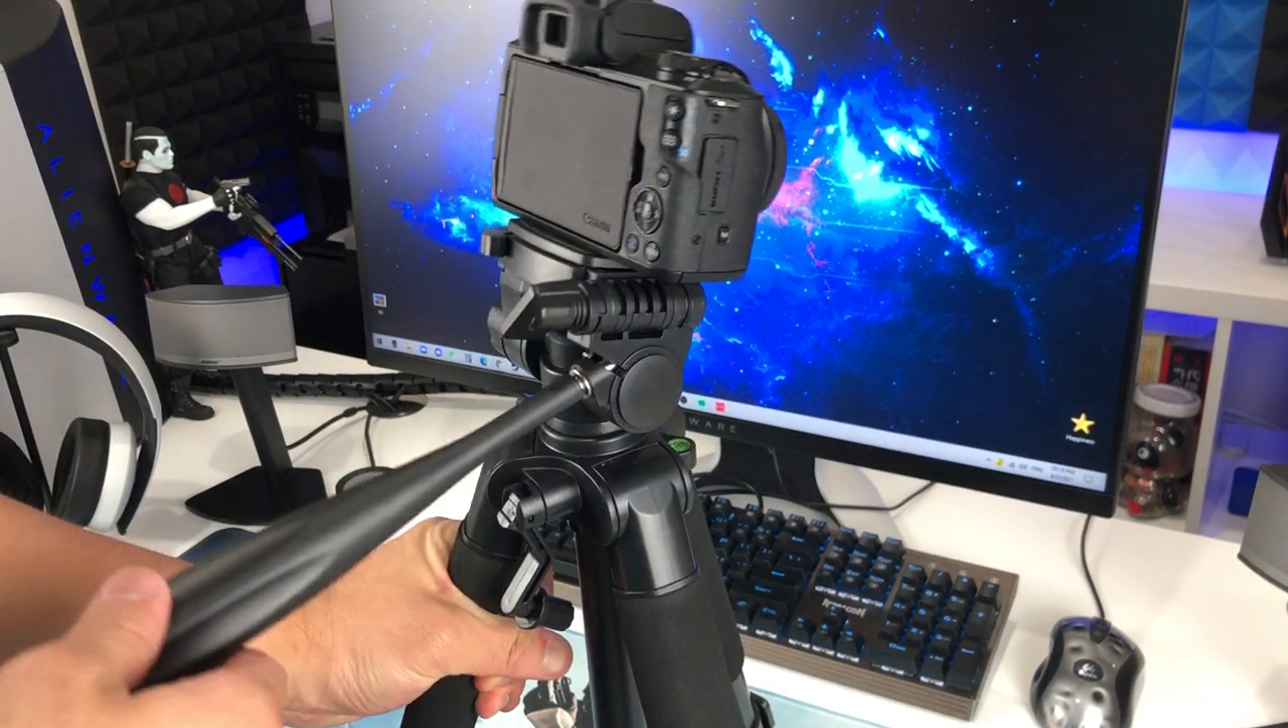And now the camera is in place, dude.